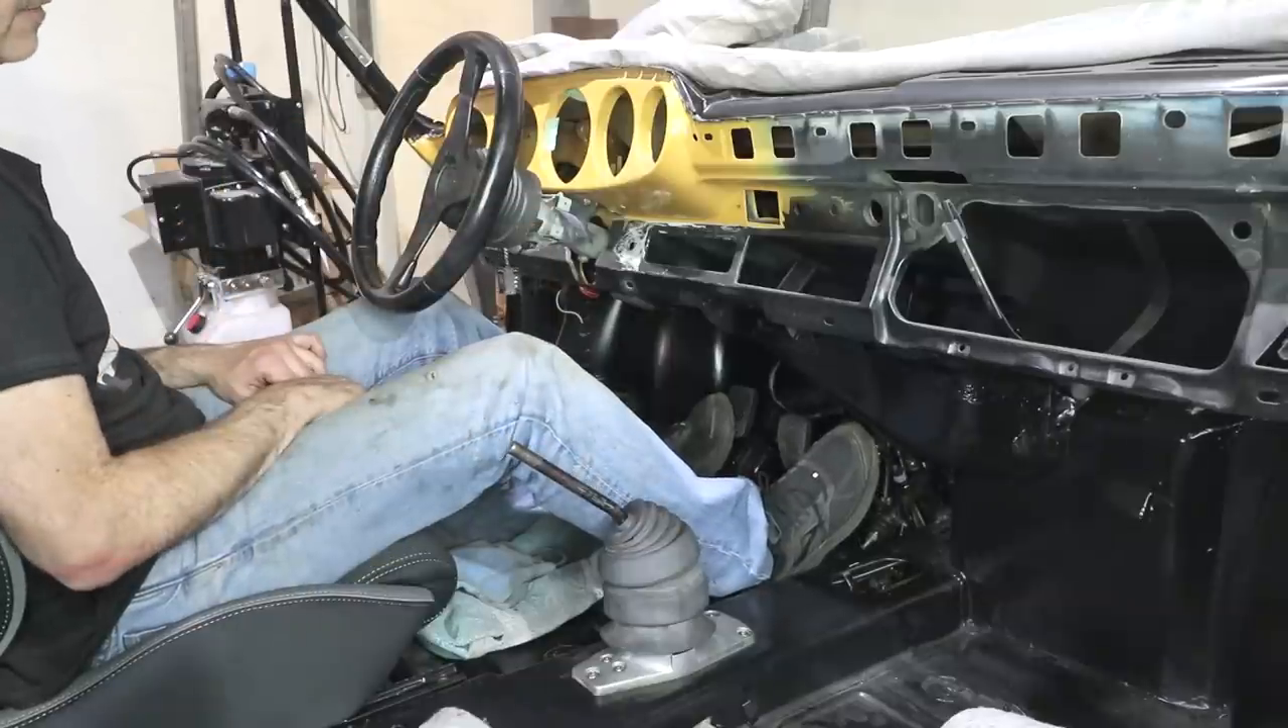No gauges yet. I may or may not put a tachometer in for the first drive.